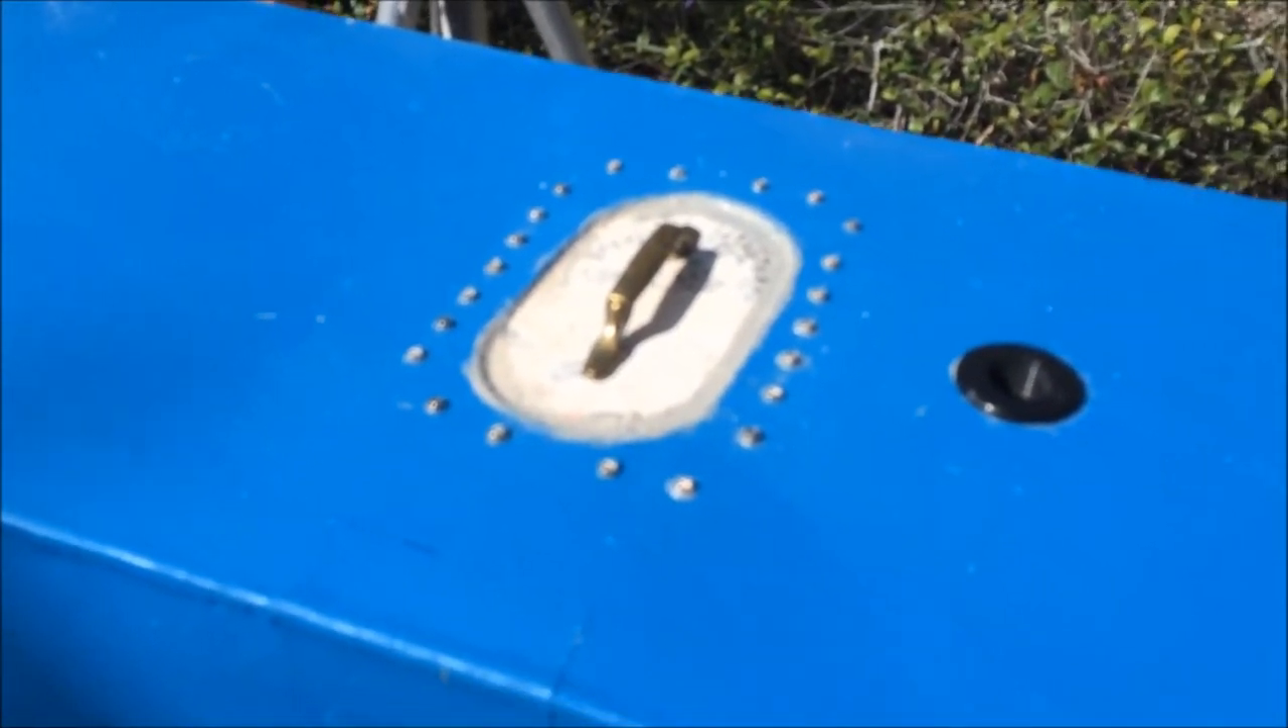We've covered up the access hole I had to cut with some fiberglass.